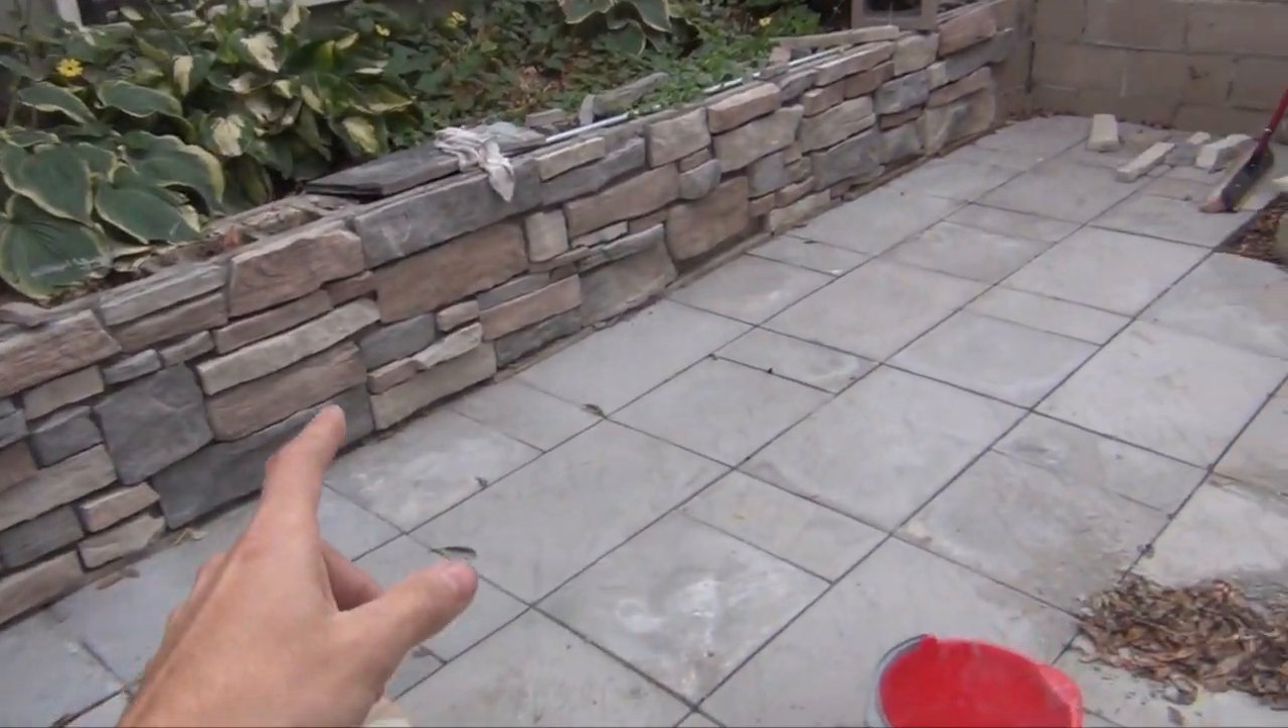So this weekend, Lindsay actually went ahead and she attached all the stone to this wall.